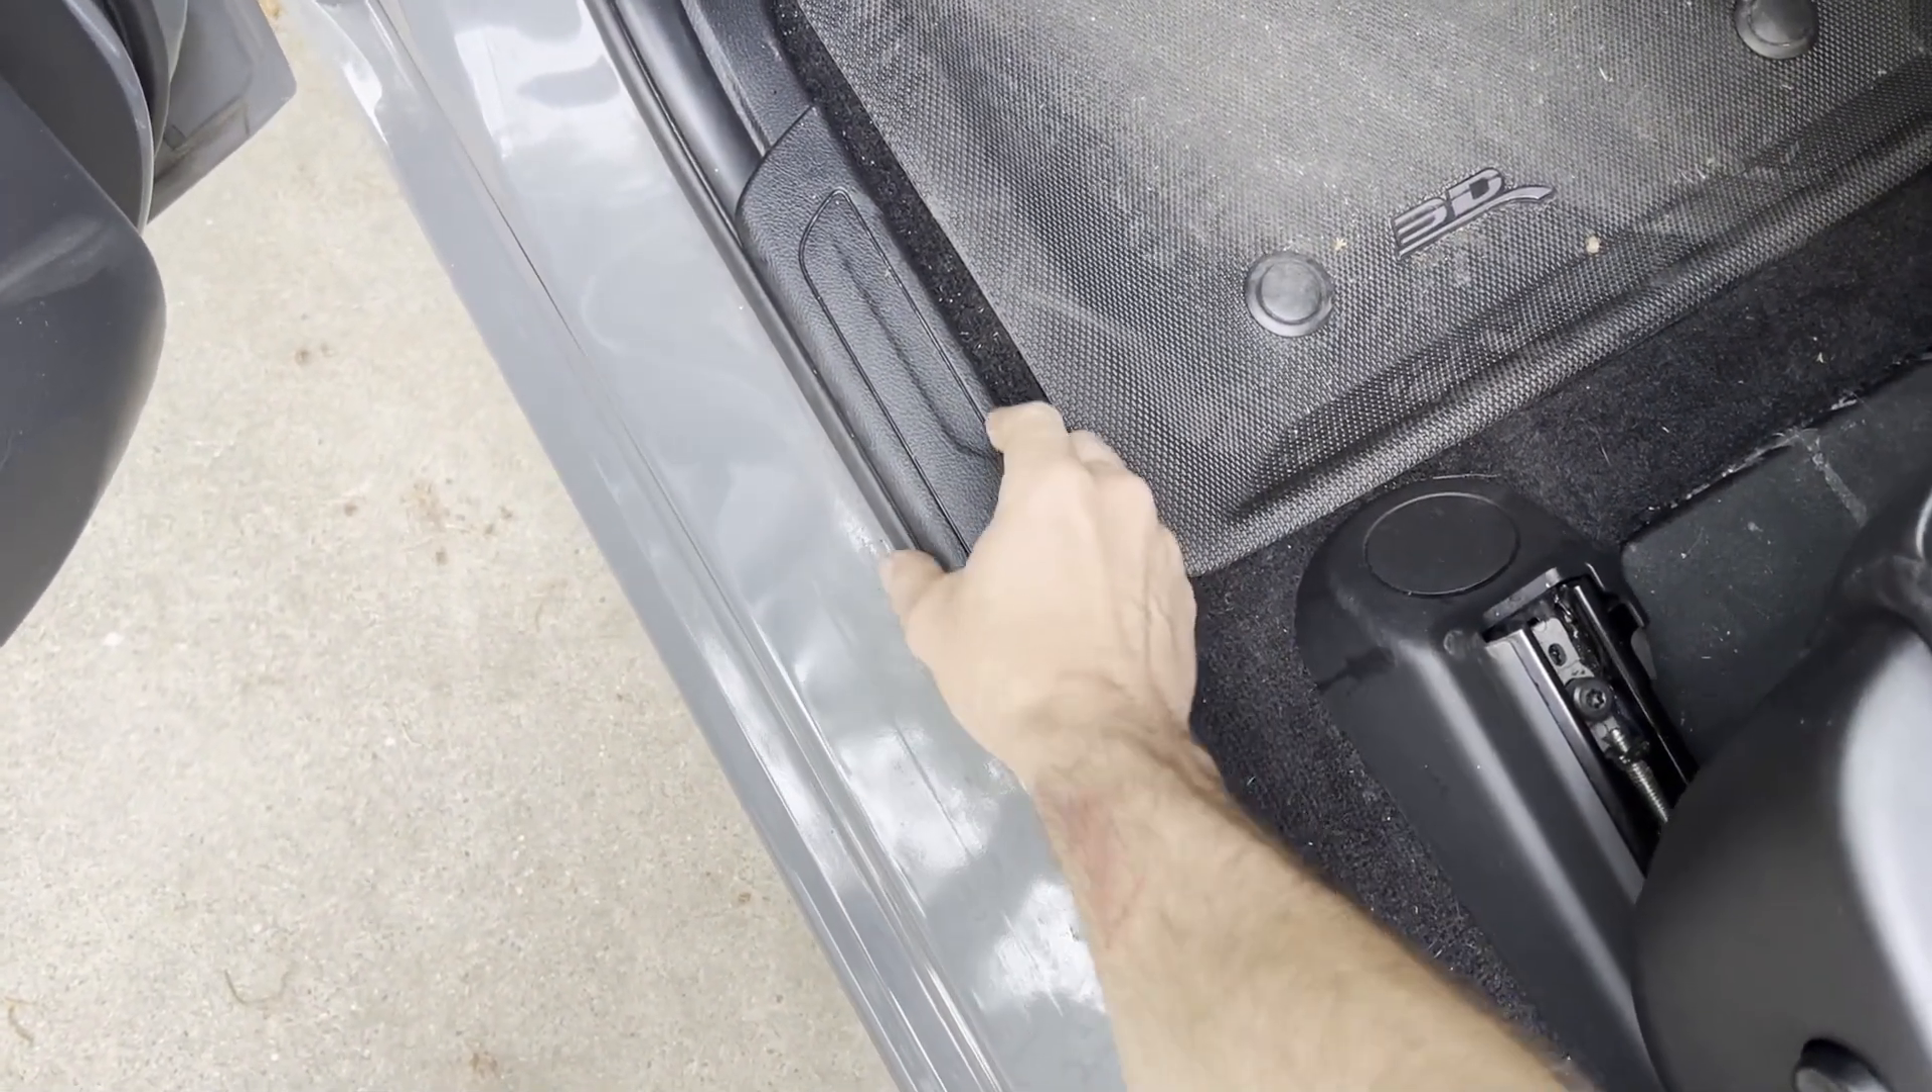You see how there's like an inch gap right here between the floor mat and the door sill or the door molding floor plate.